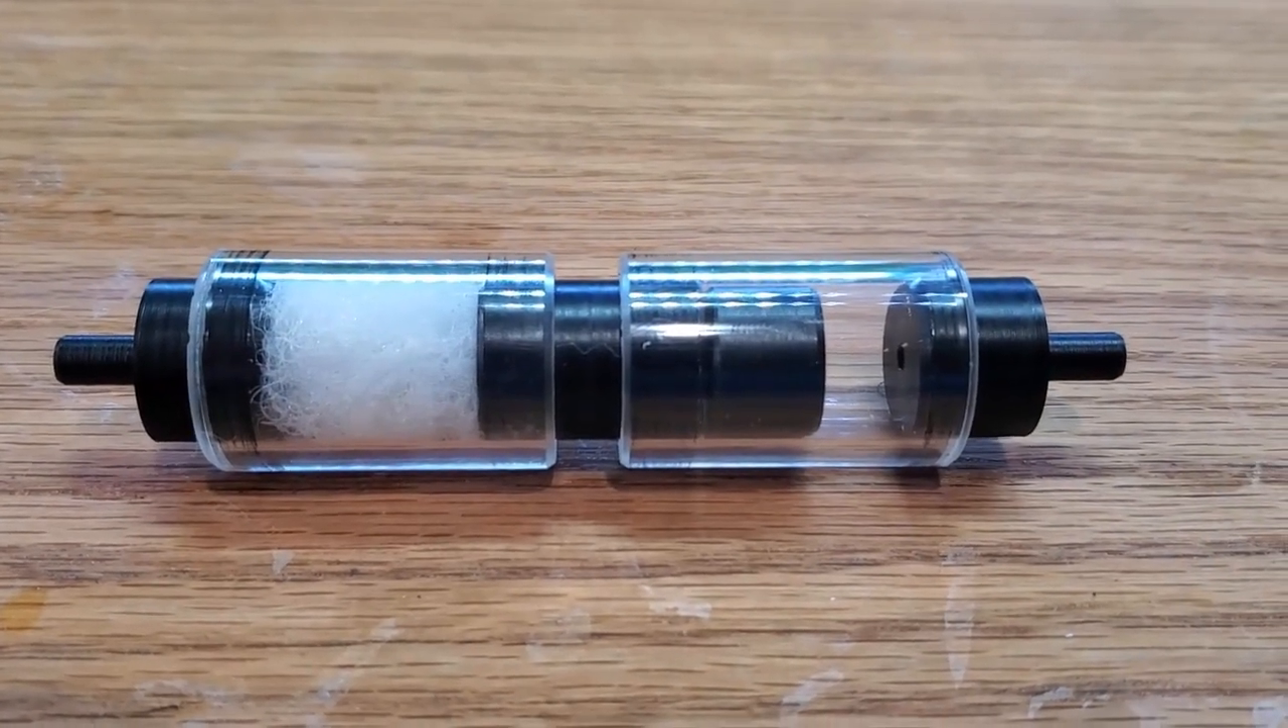That is the full unit put together.